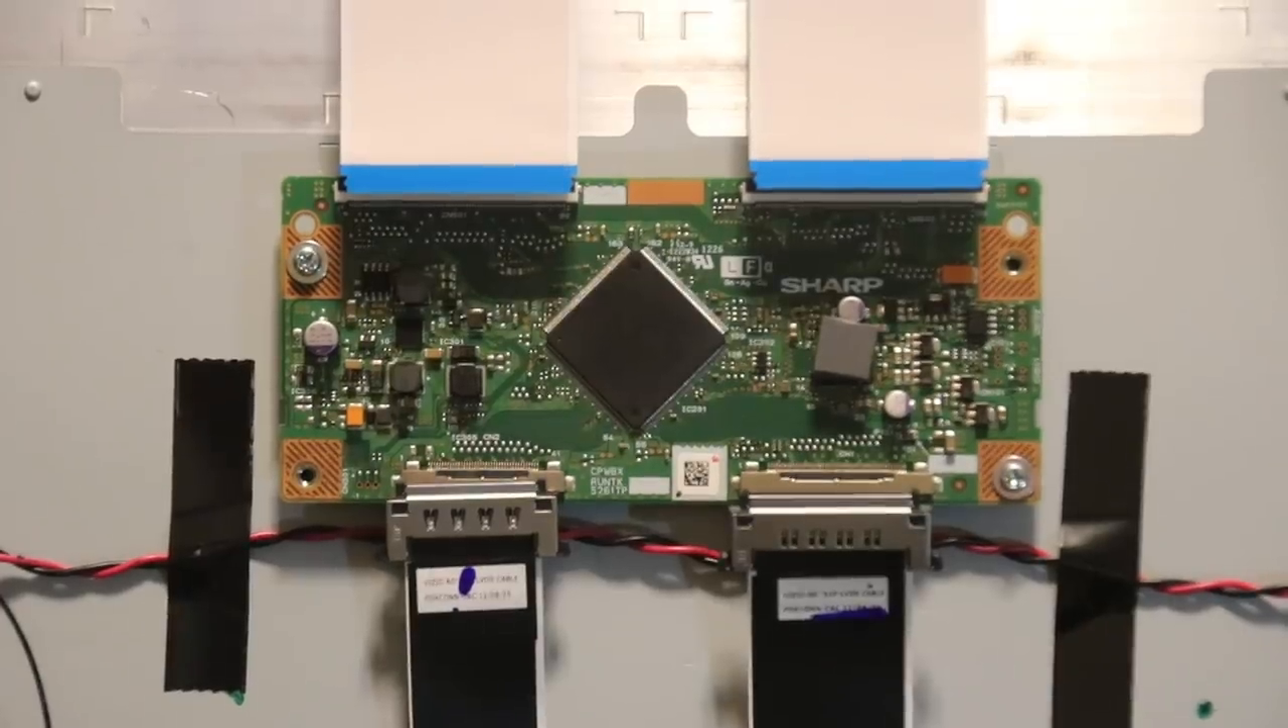I got the board in there with two screws. One here and there.